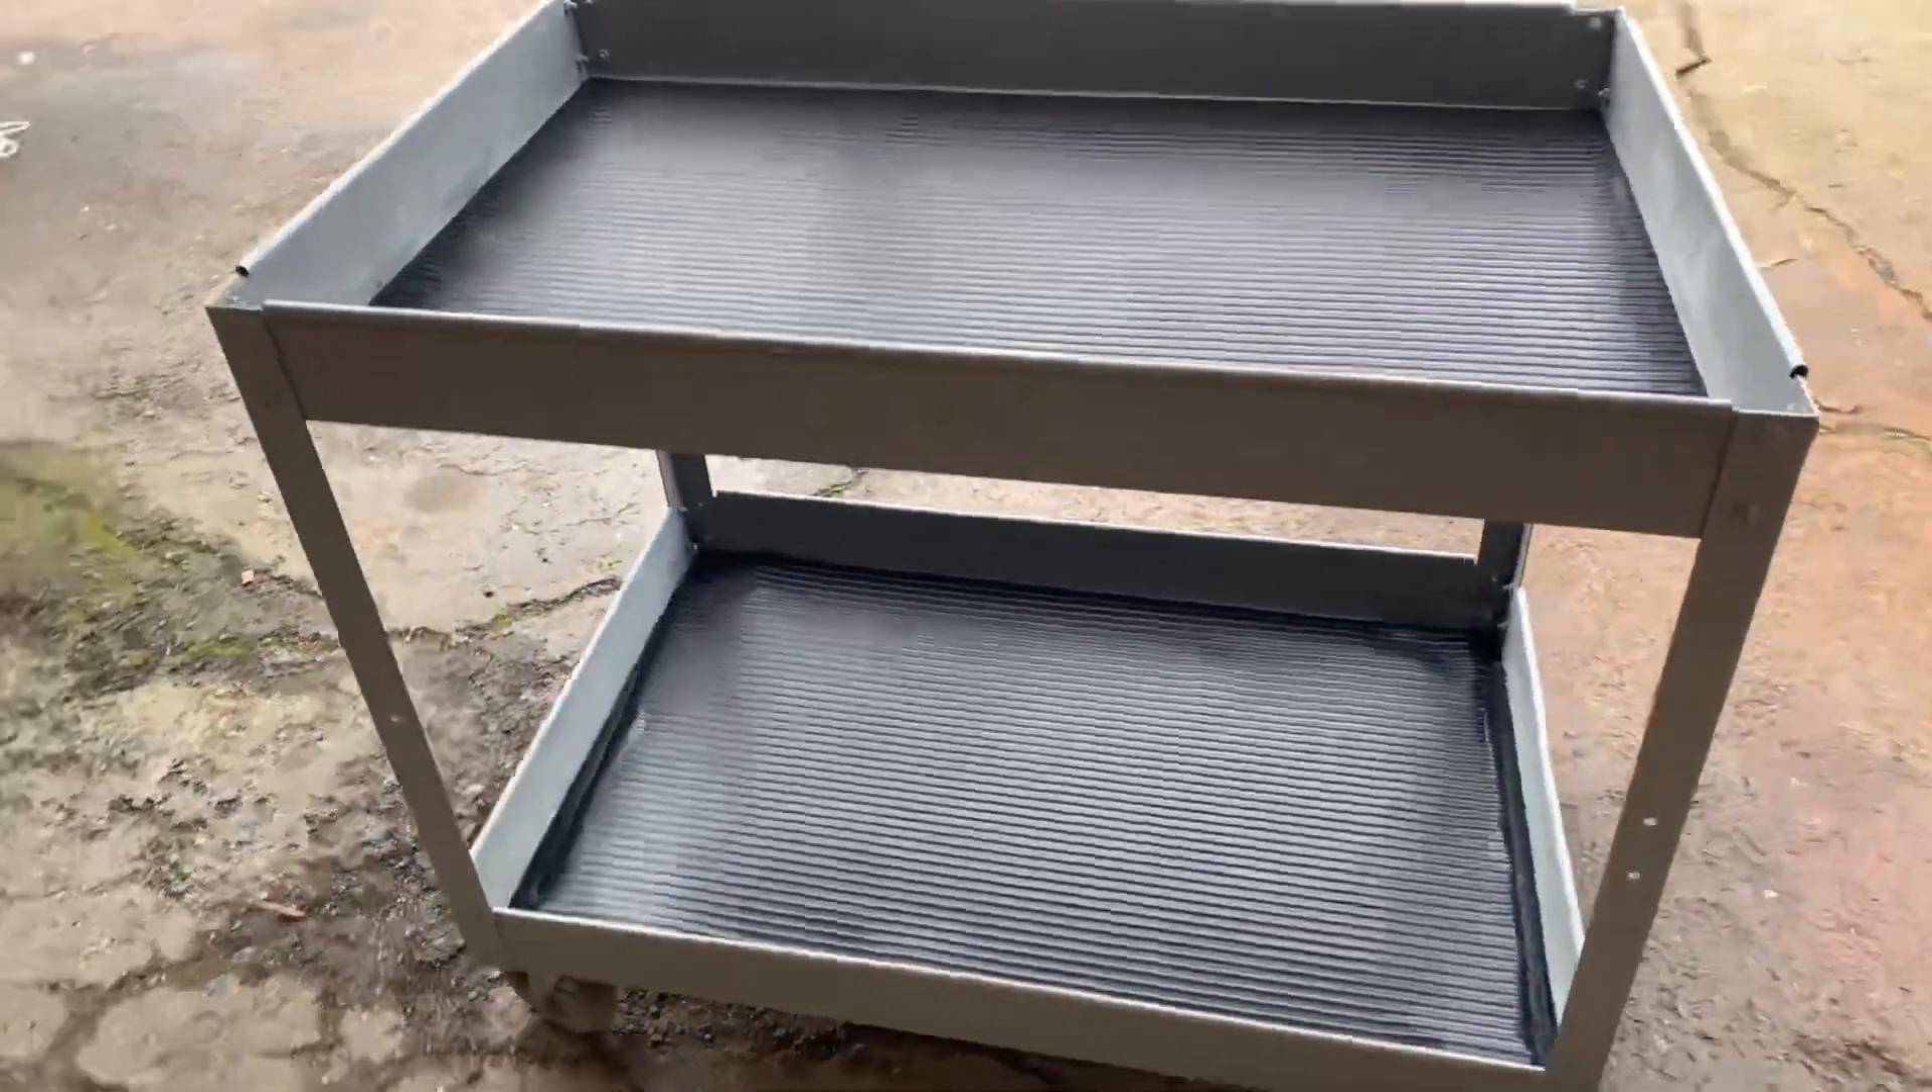The rubber mats are in, and the whole thing's been painted.